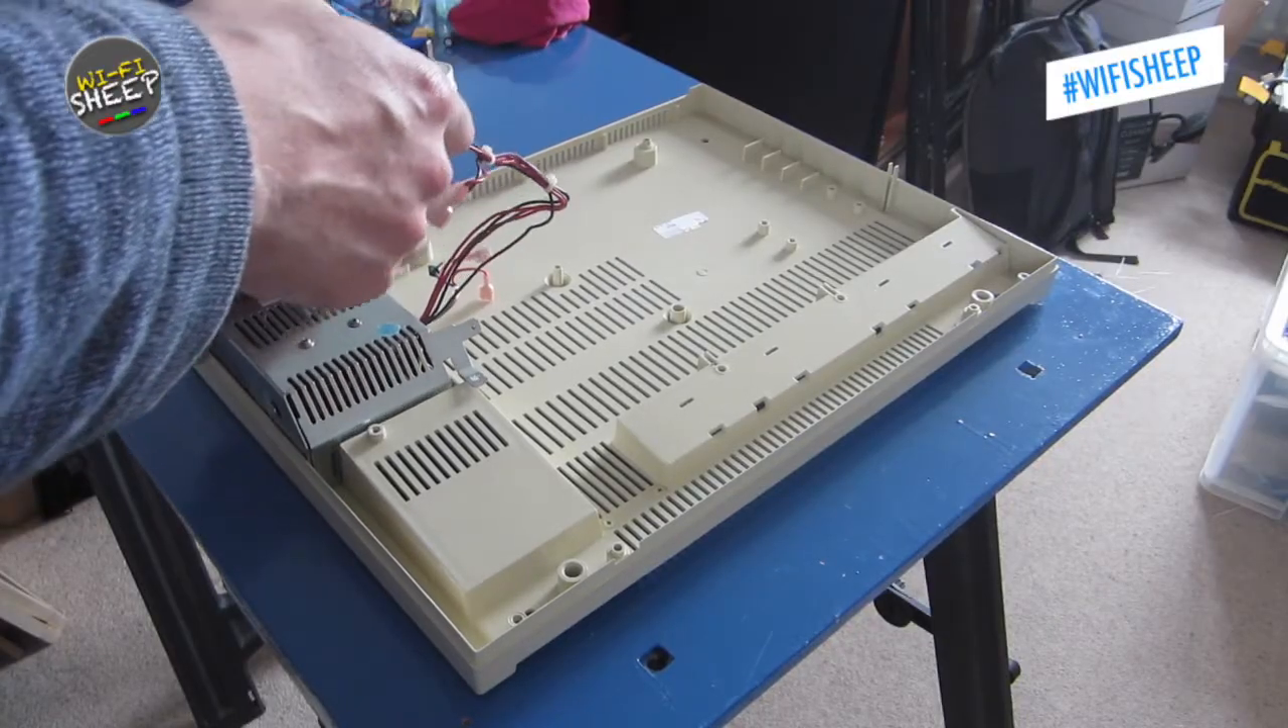After reassembling the PSU, I was able to fit it back into its lower case.